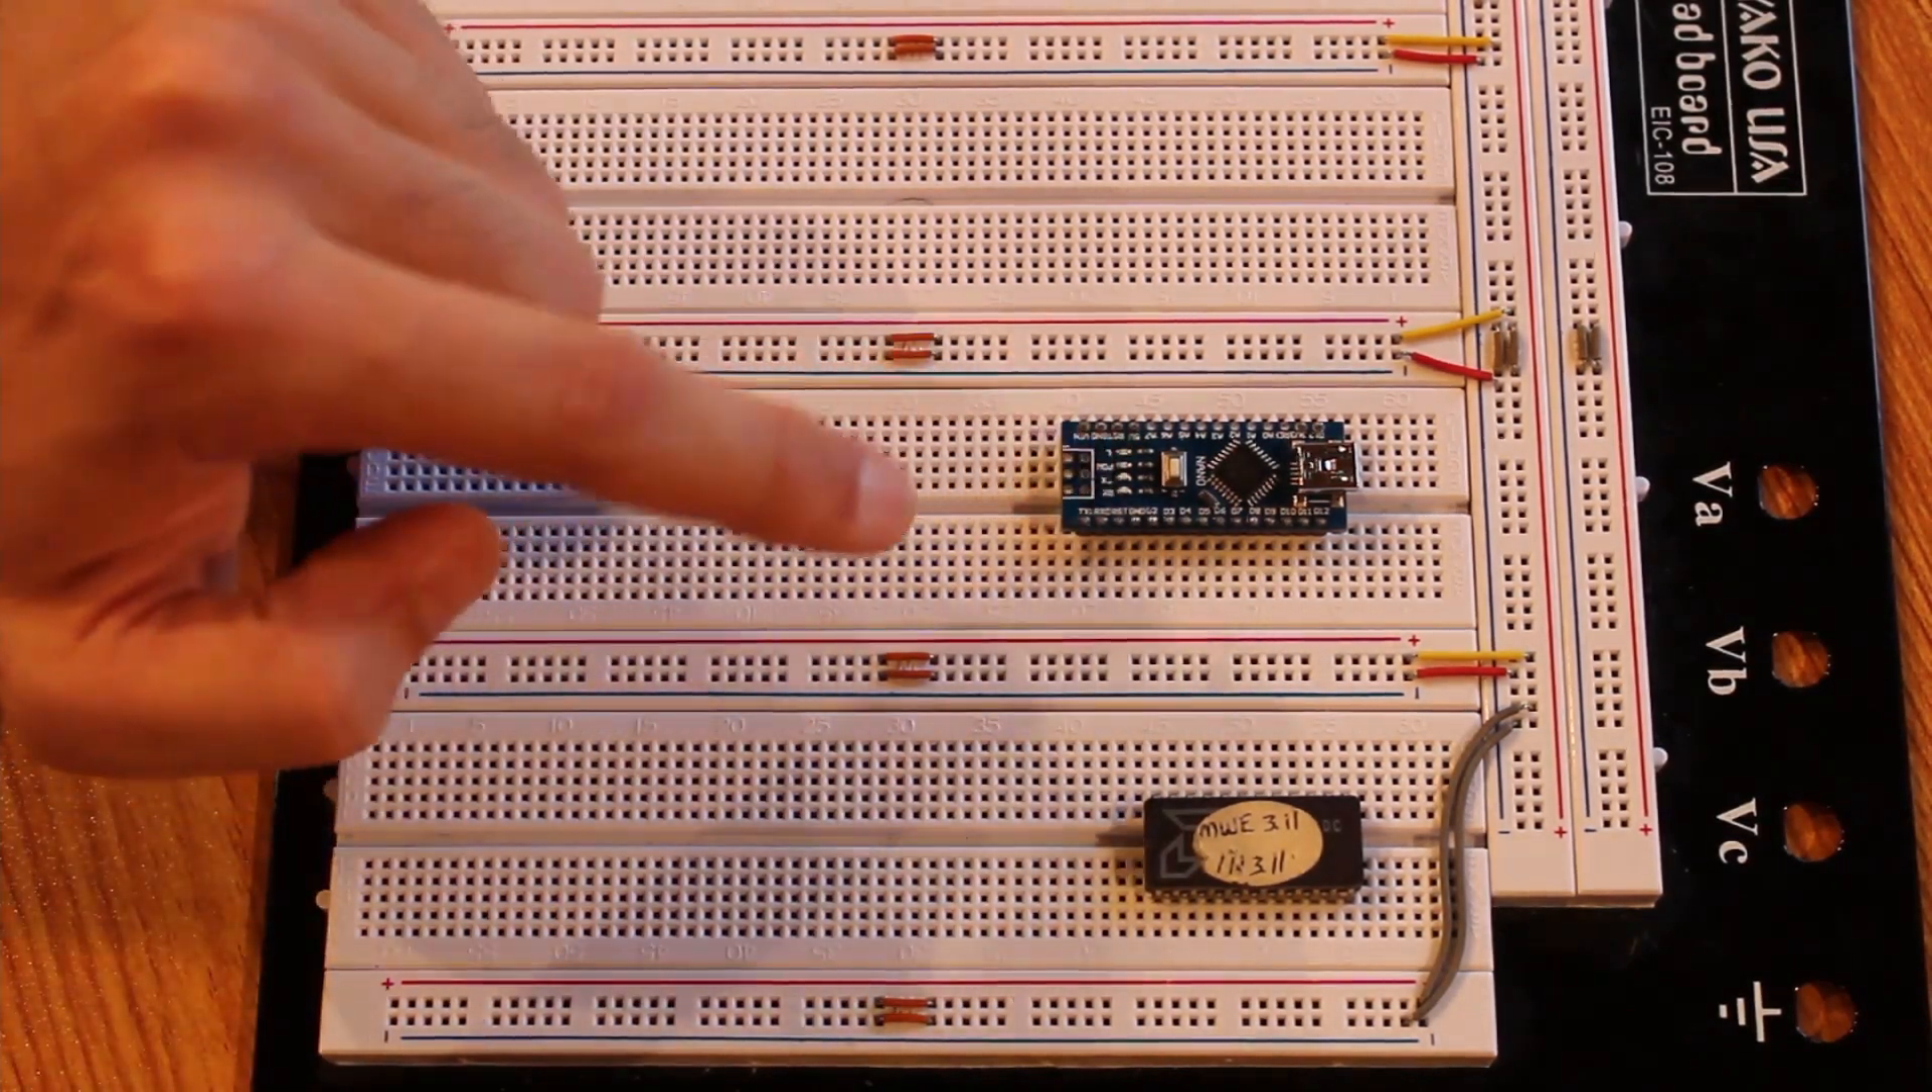All right I've got my breadboard here and I've got two things populated on it already.